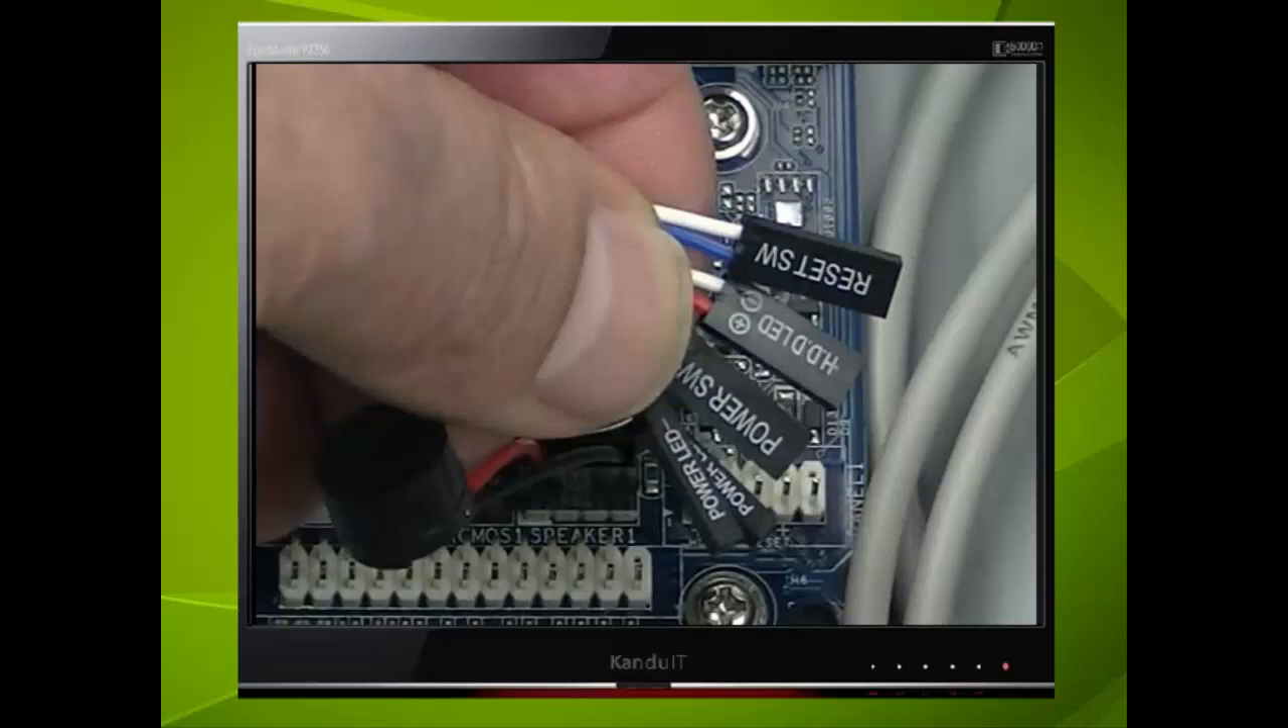We connected the power switch earlier, but to clarify how these are connected, we have disconnected it.